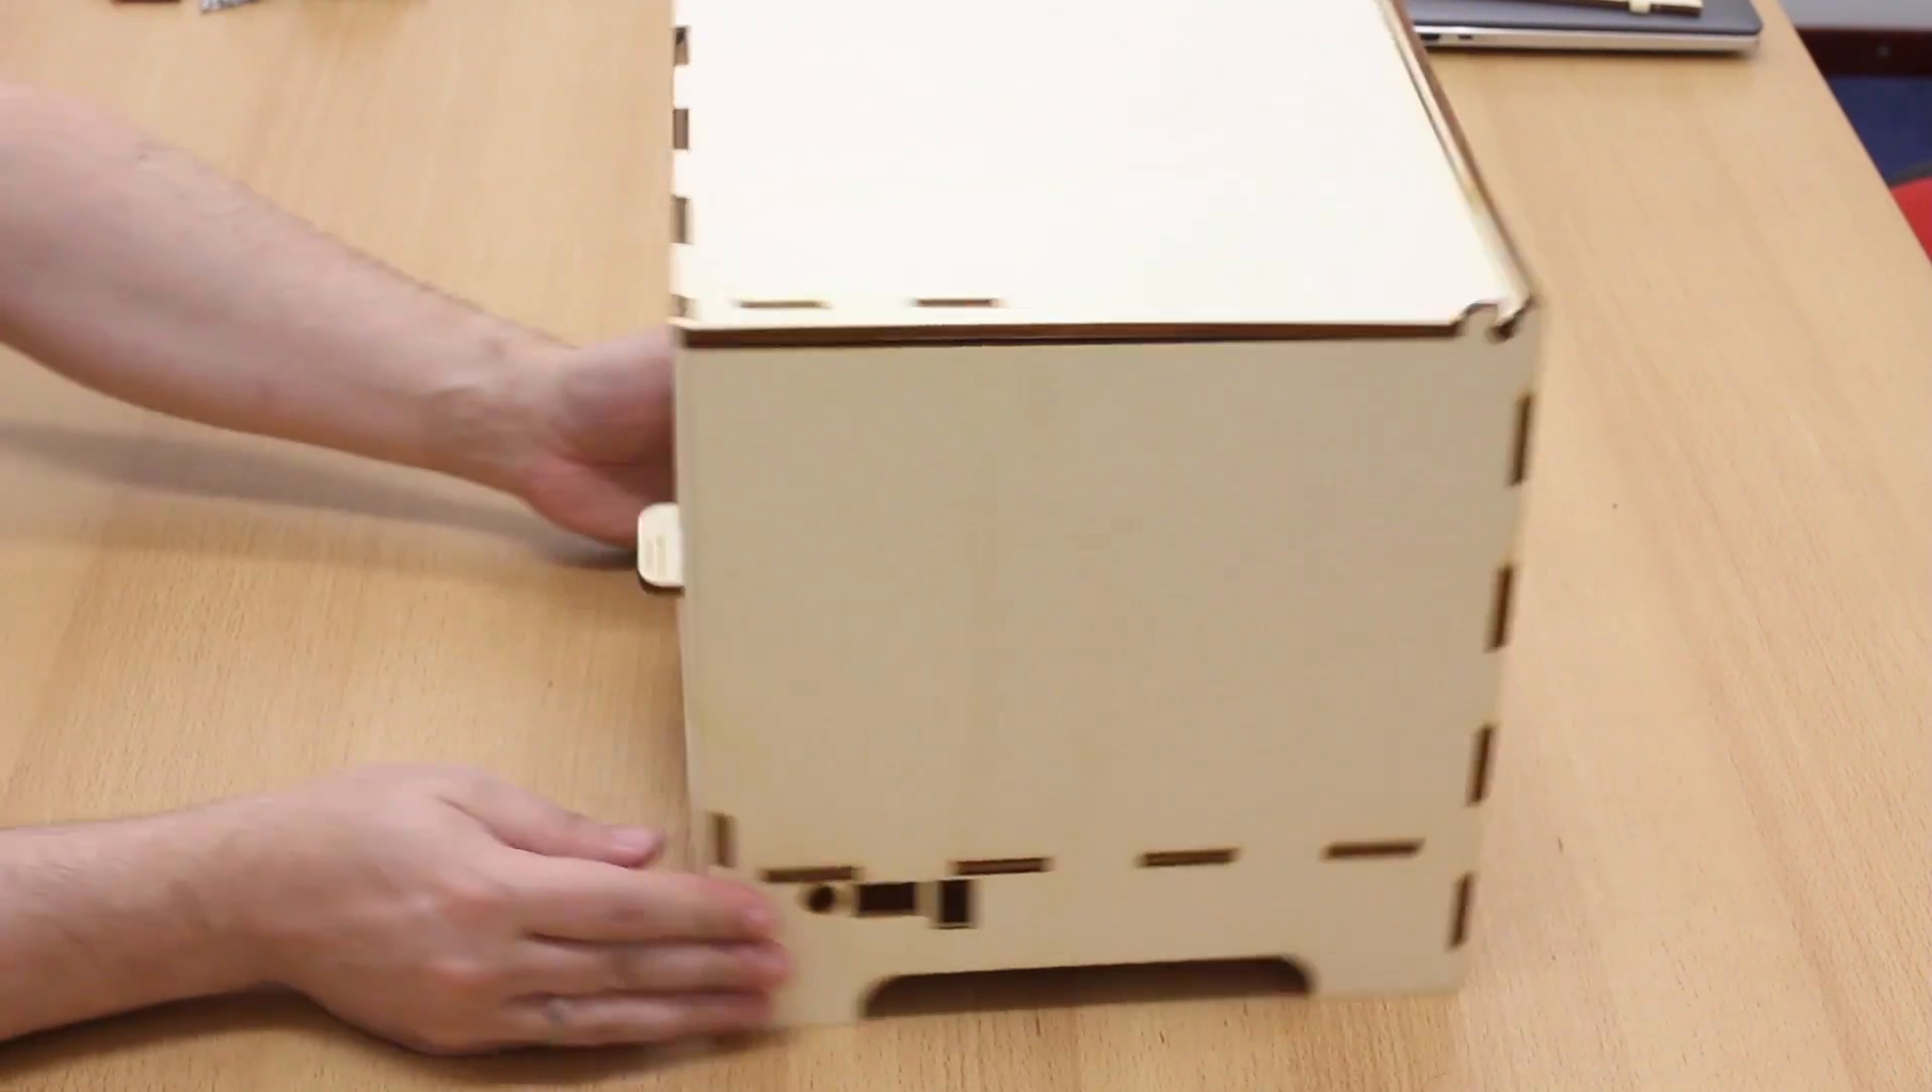You can close the lid. And there you go. The FabScan housing is assembled.